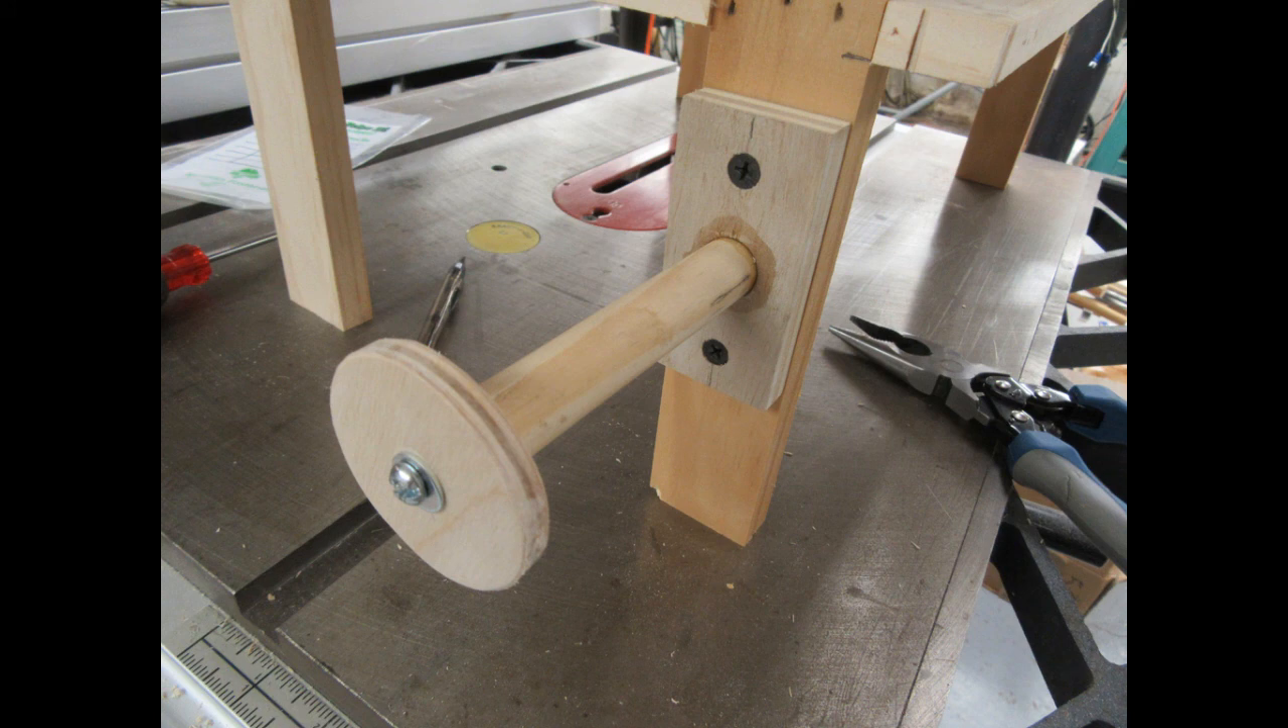And the 832 bolt with its washer went through the wooden washer into the end of the dowel.